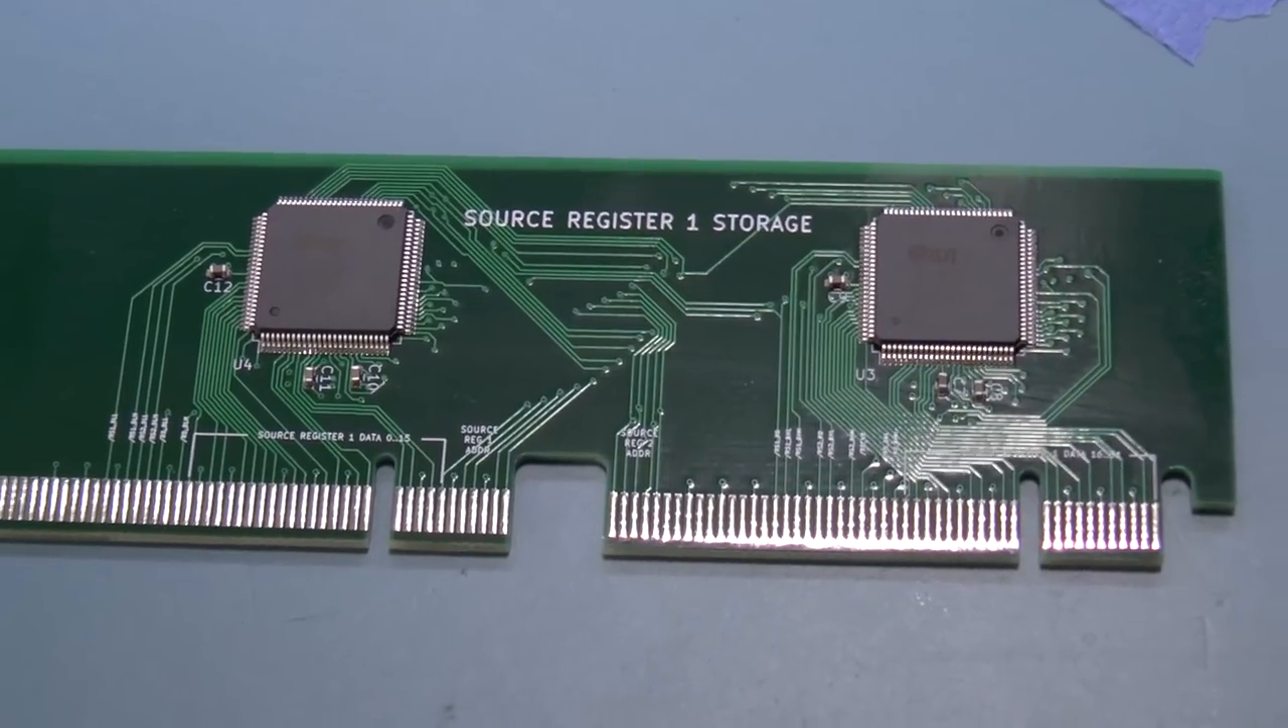Well, those are all the components on the front side or the bottom side put on.